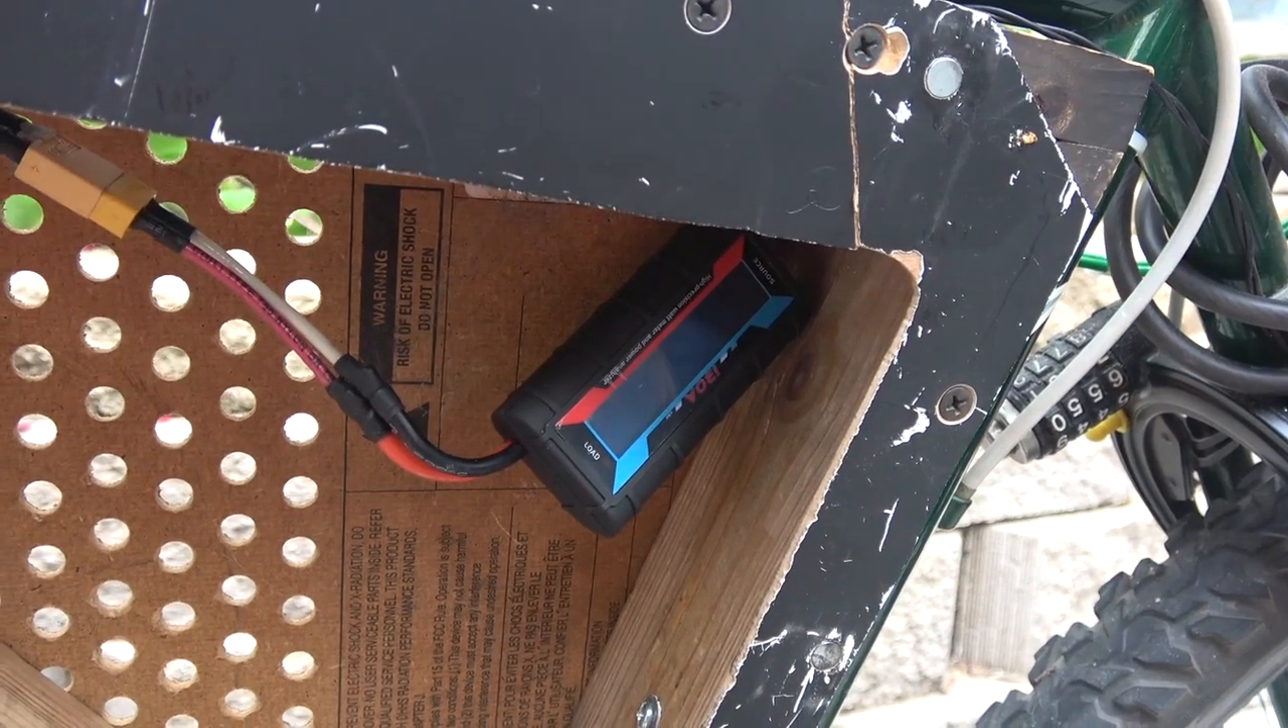I also installed a capacity meter that is connected in line with the battery to measure exactly how much capacity we get from this battery for this test.